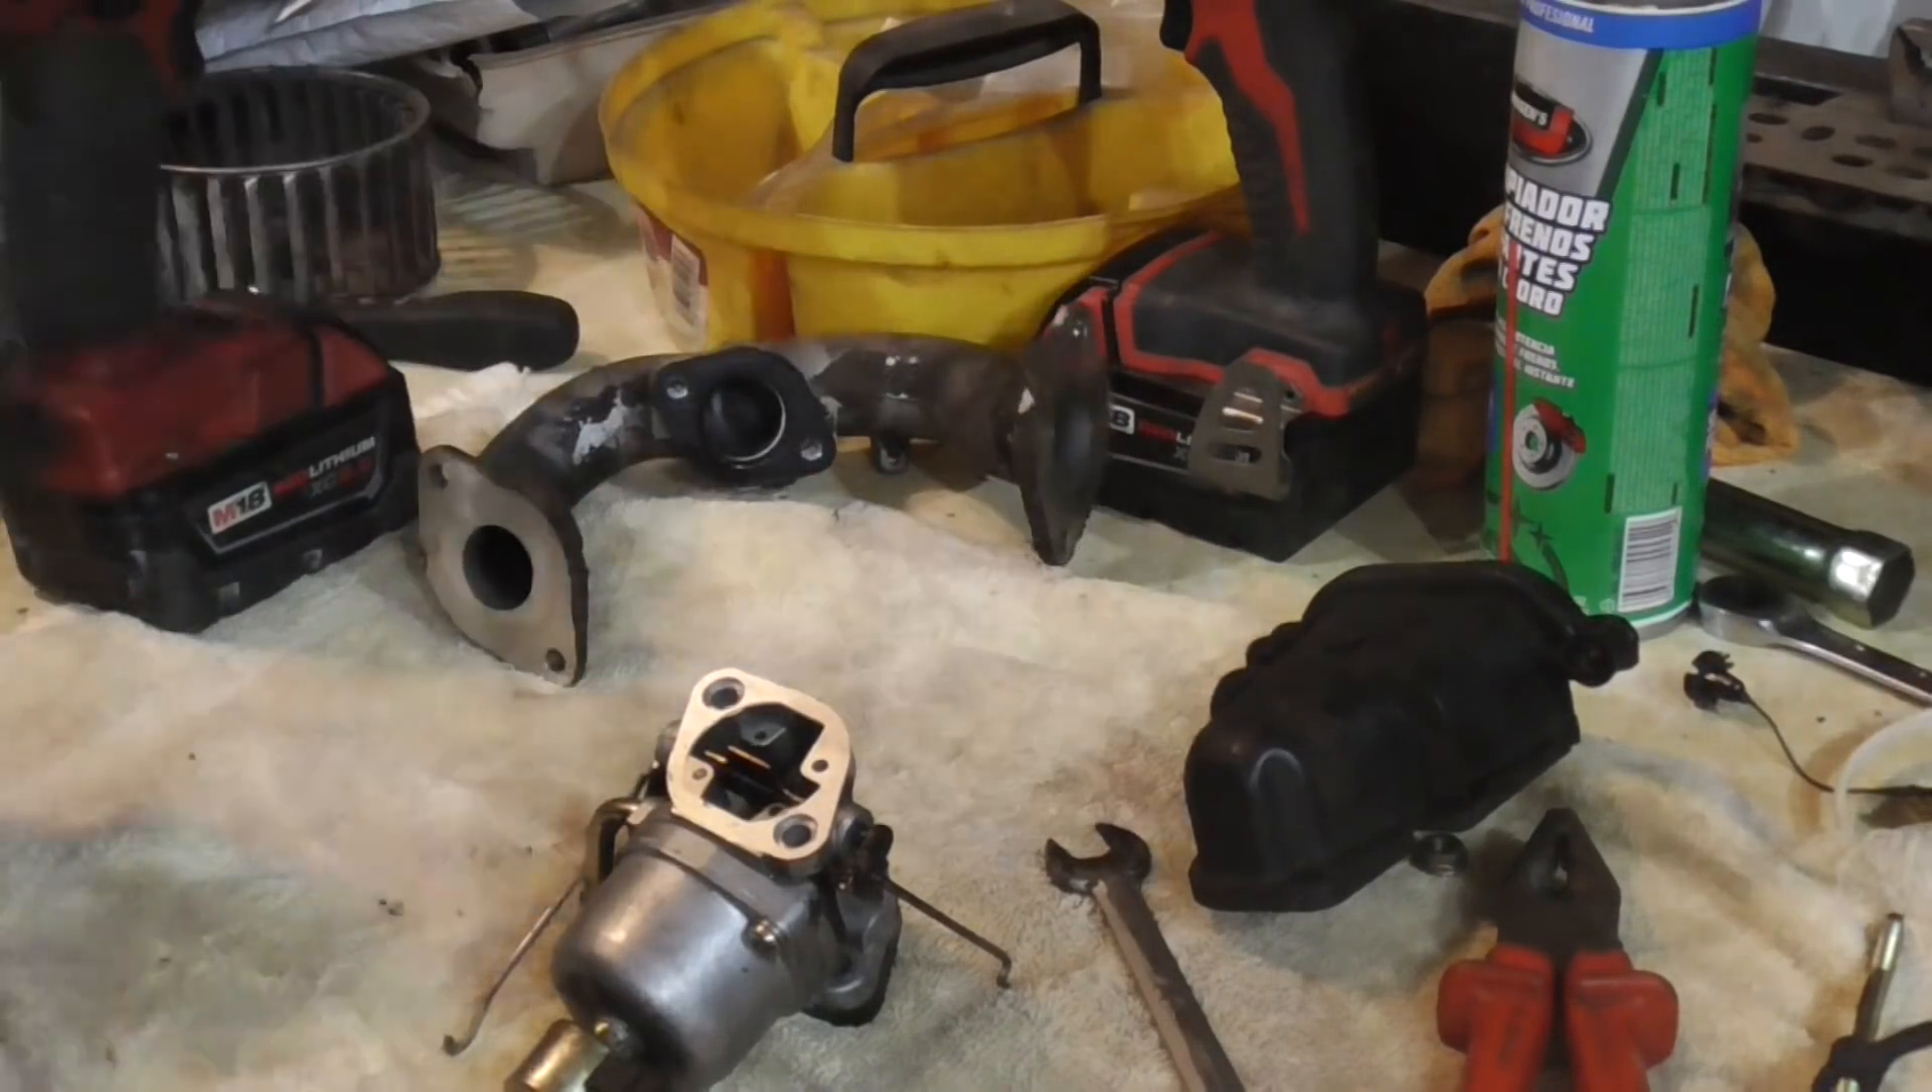Our carburetor is now free from the manifold.